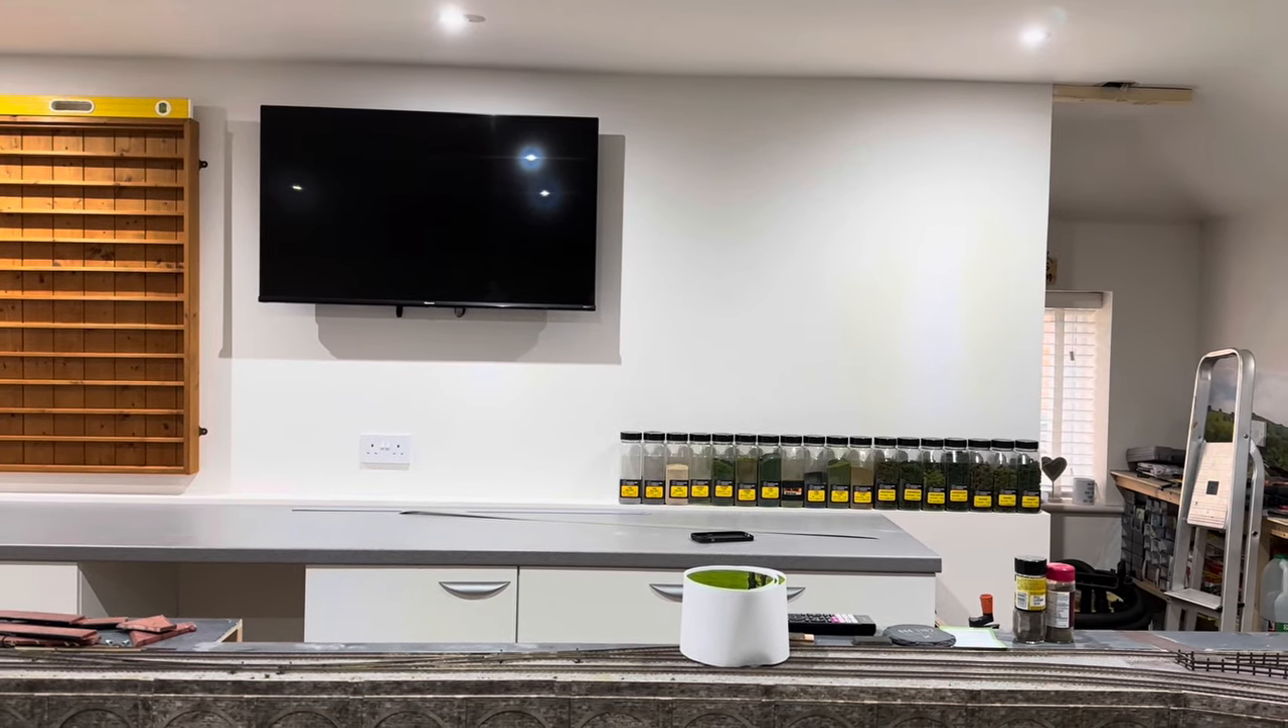Apart from some shelving to go on this right hand side the wall's done.